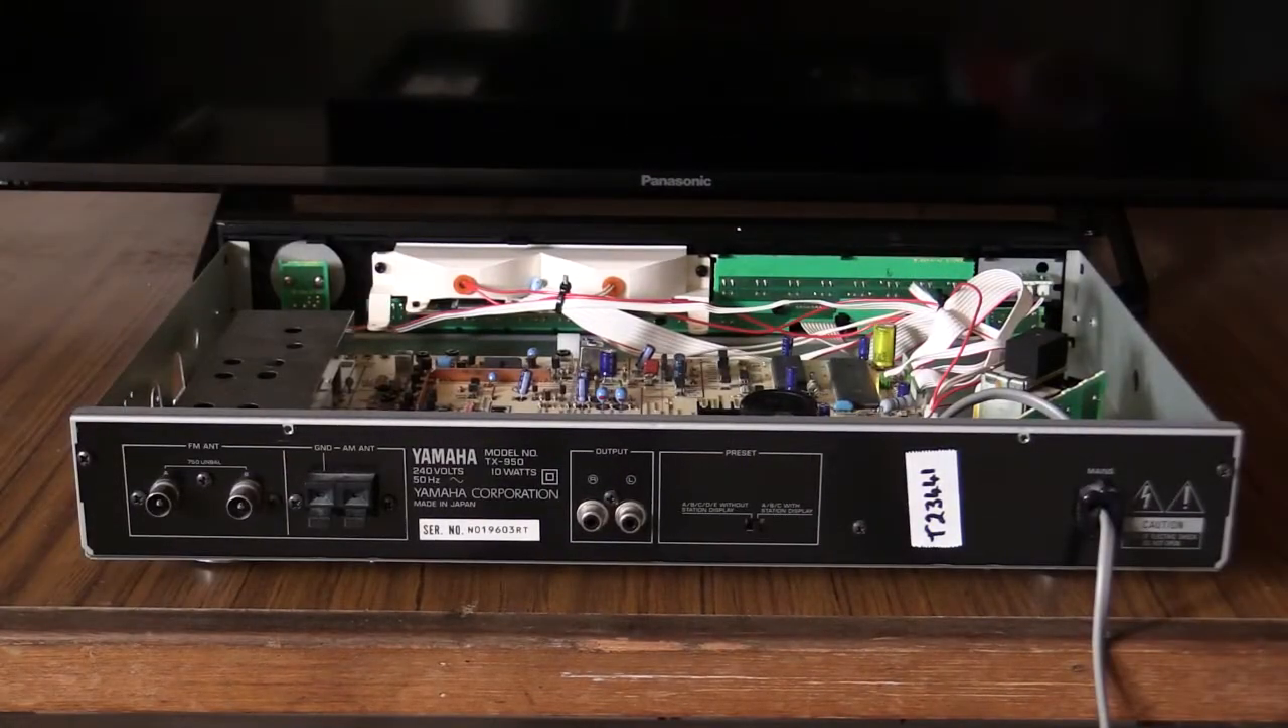Here I've already got the top off exposing the circuit board.